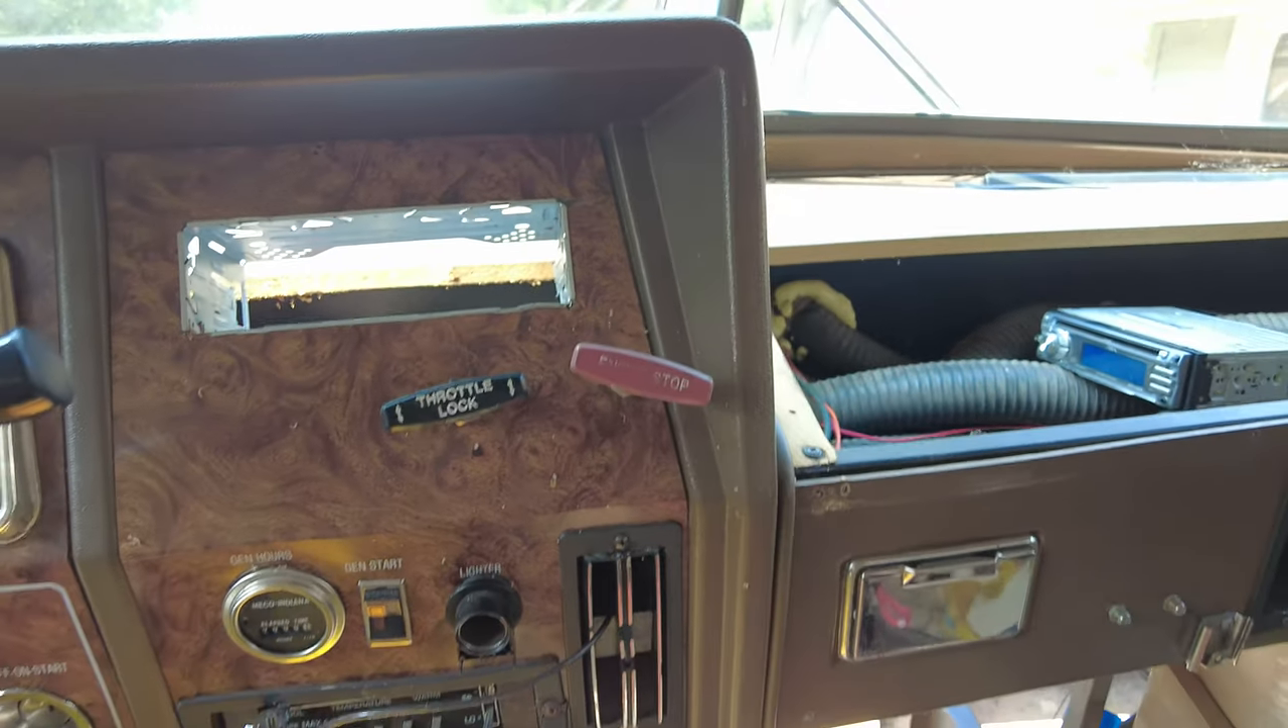And I also got the engine stop knob installed.